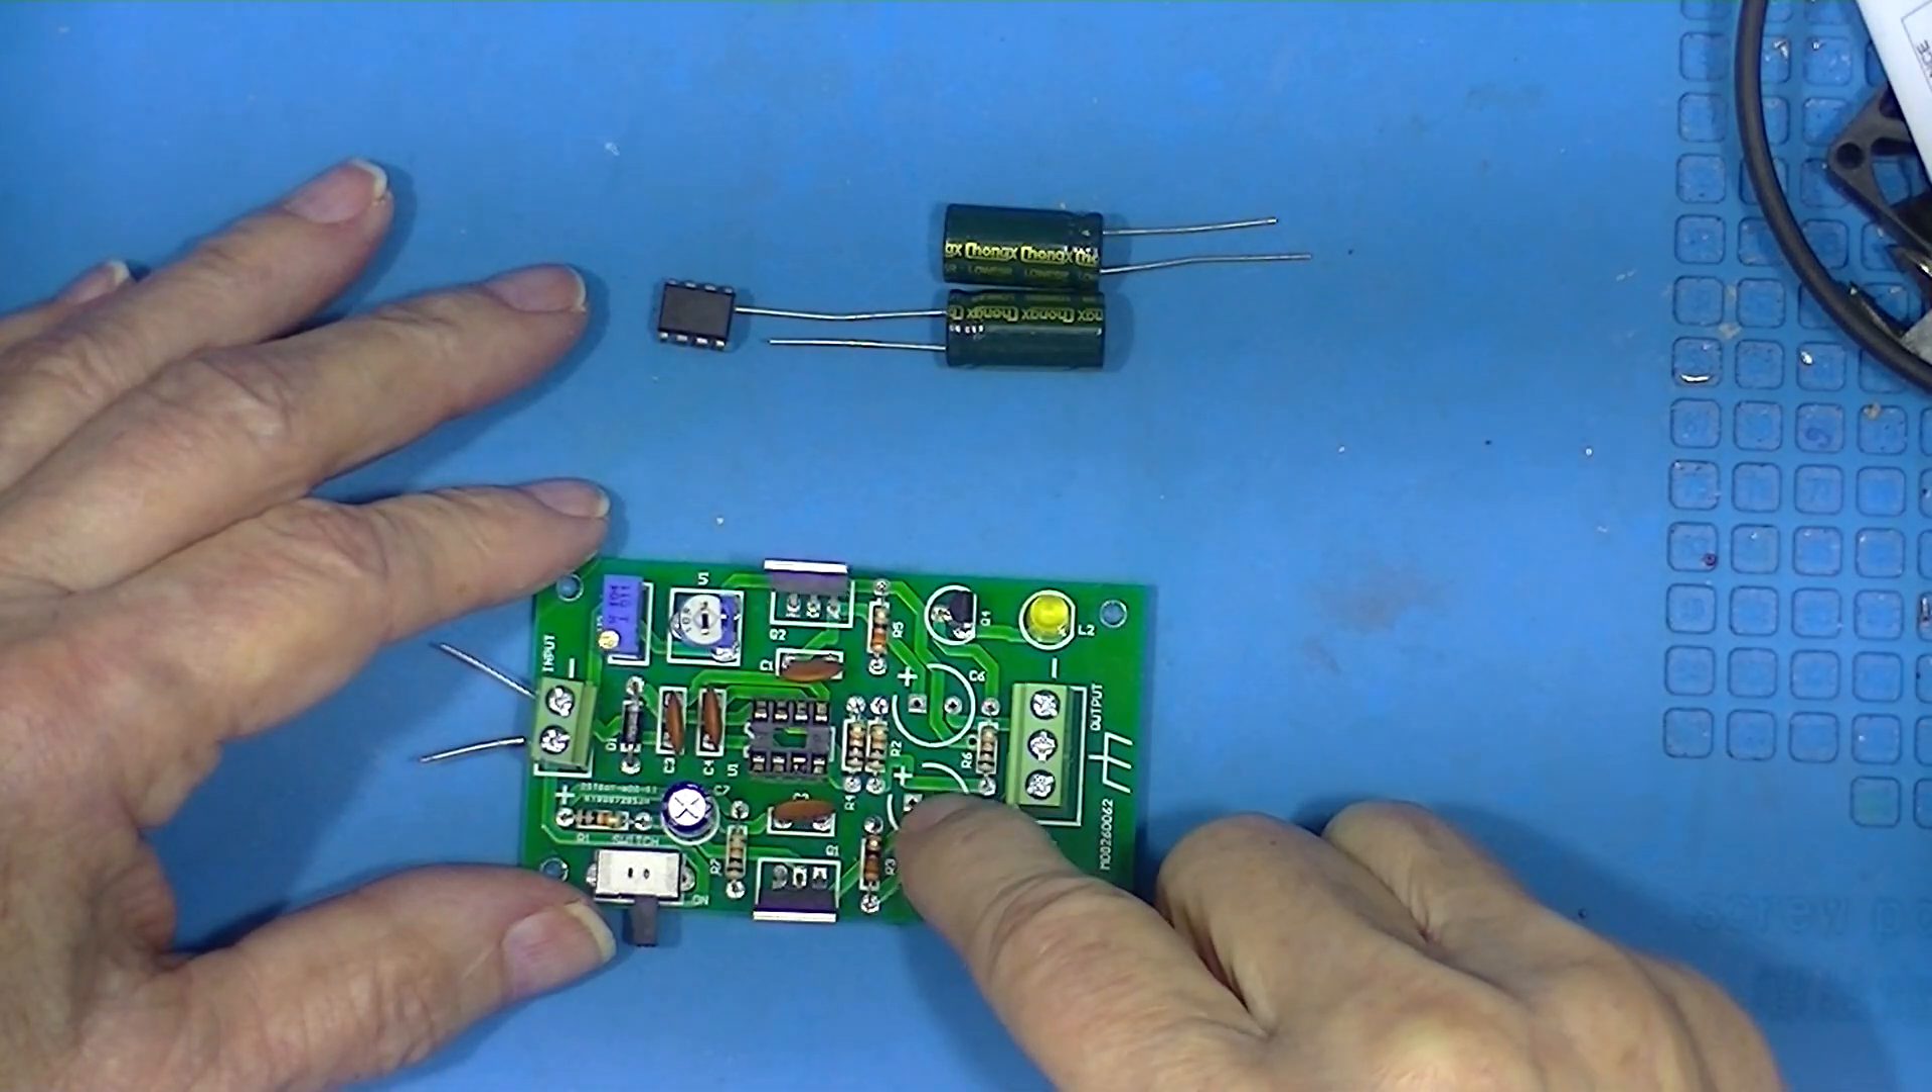And I have not yet plugged in the LM358.